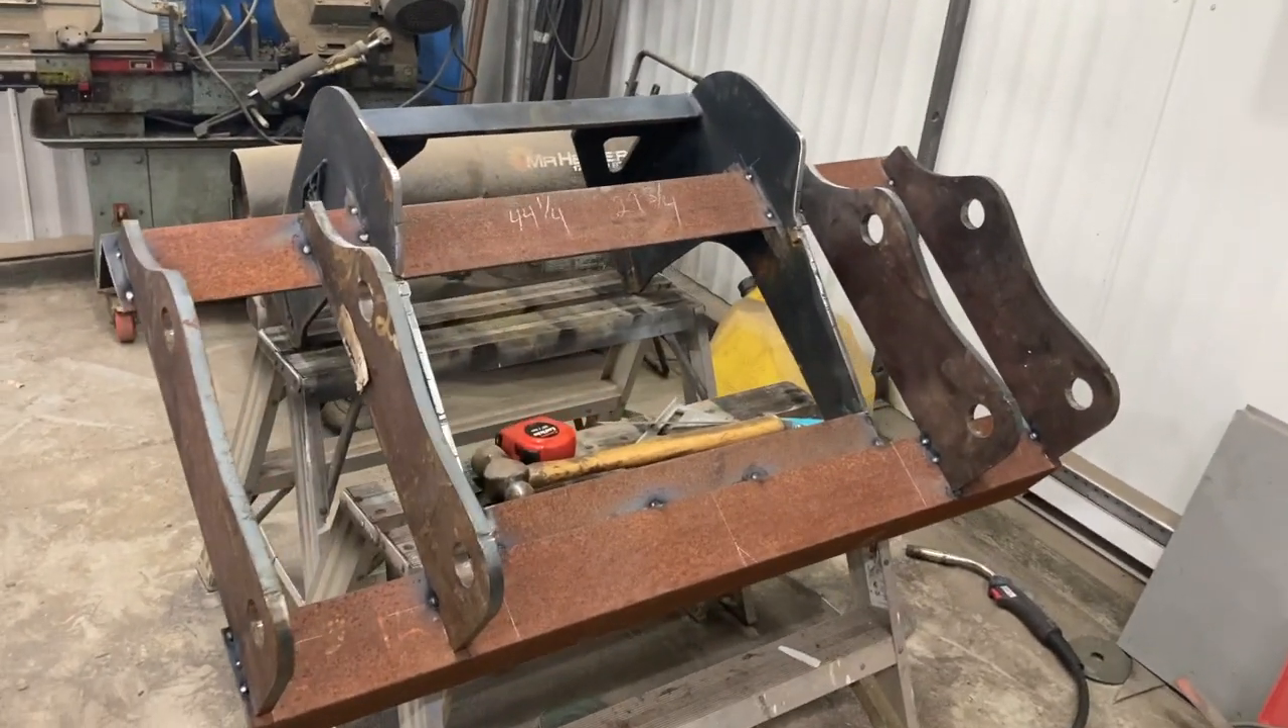So all four lugs are on.